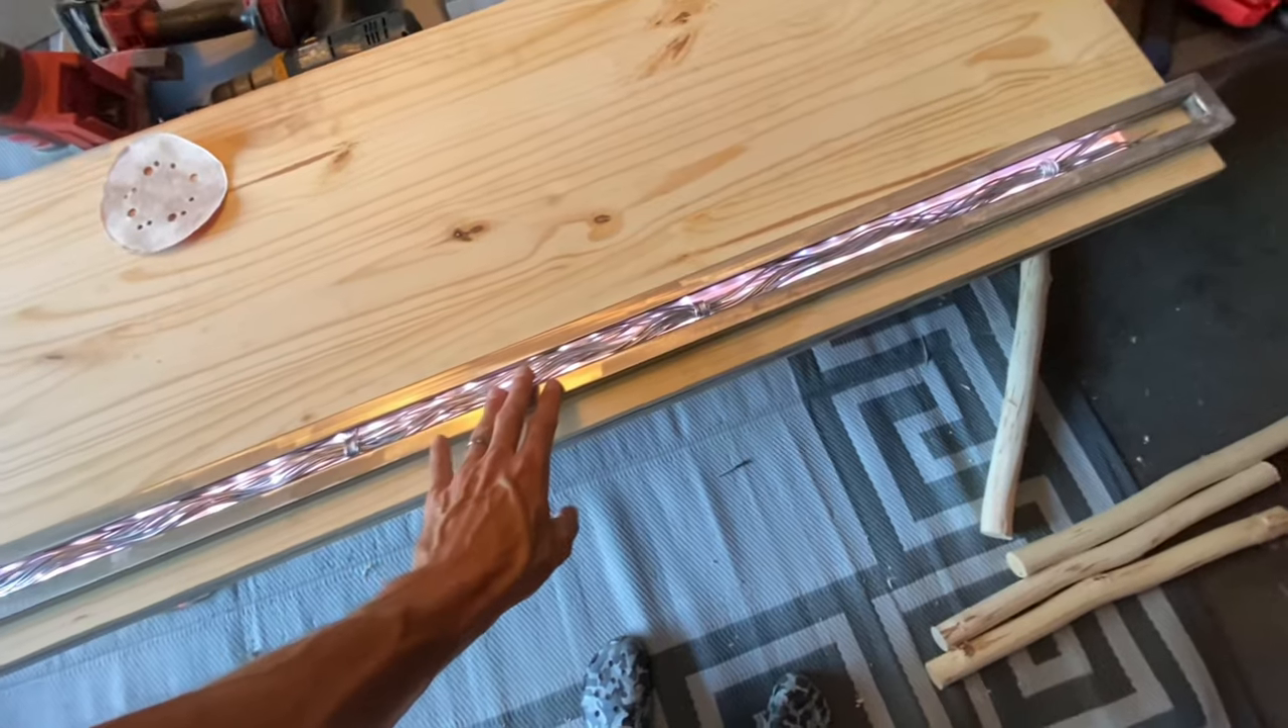I got the frame on um and my copper design is set in there now so i just need to epoxy that.